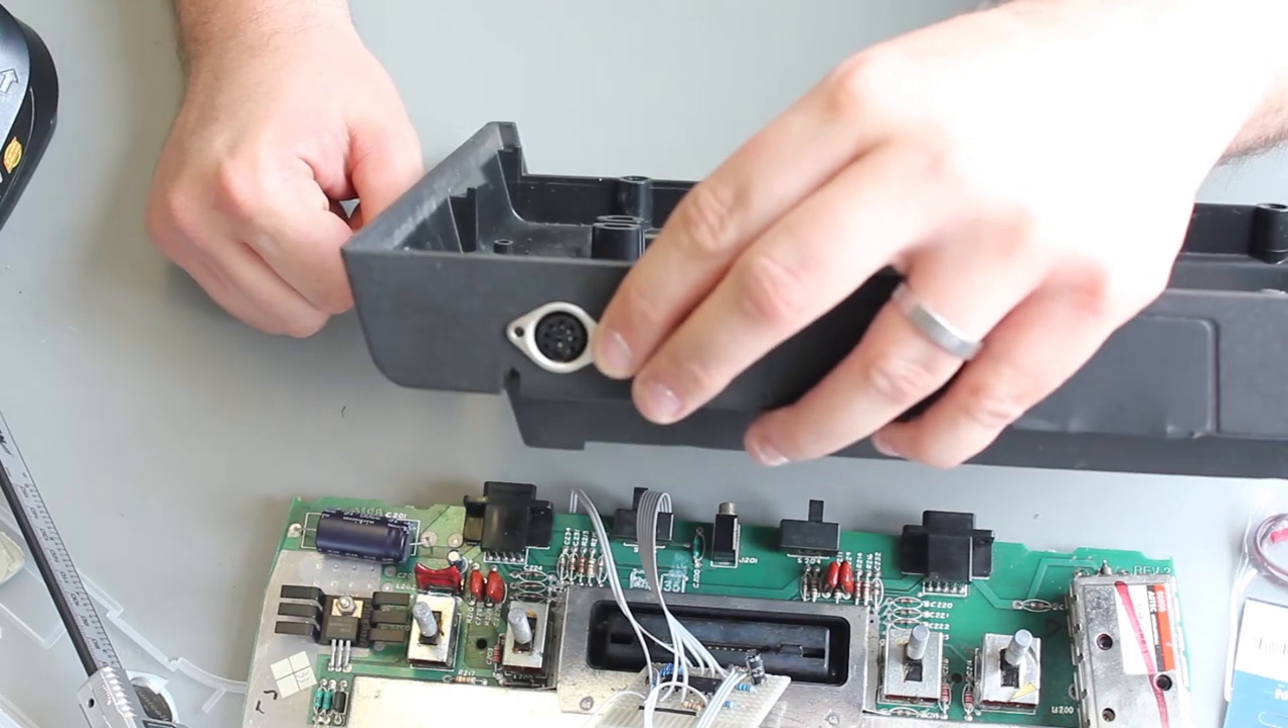When we drill a 16 mil hole, it goes straight in nice, nice and flush with the case.